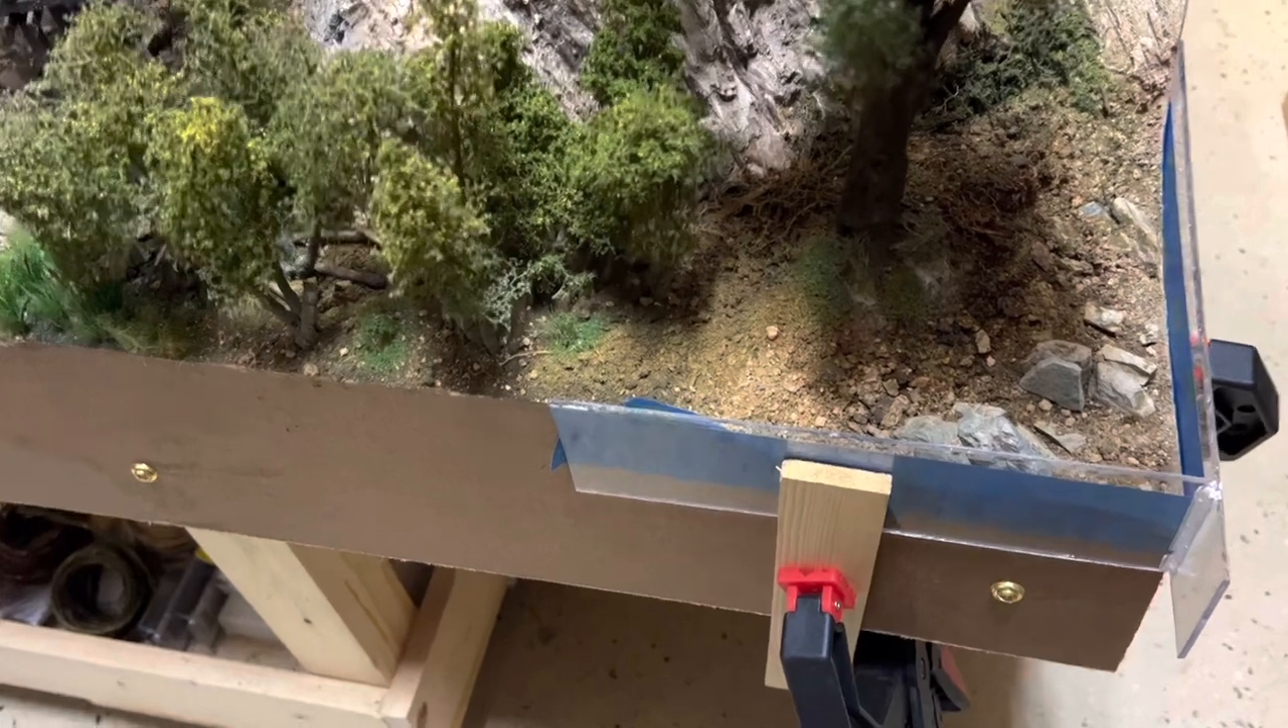So just a few minutes later and I have my form in place.